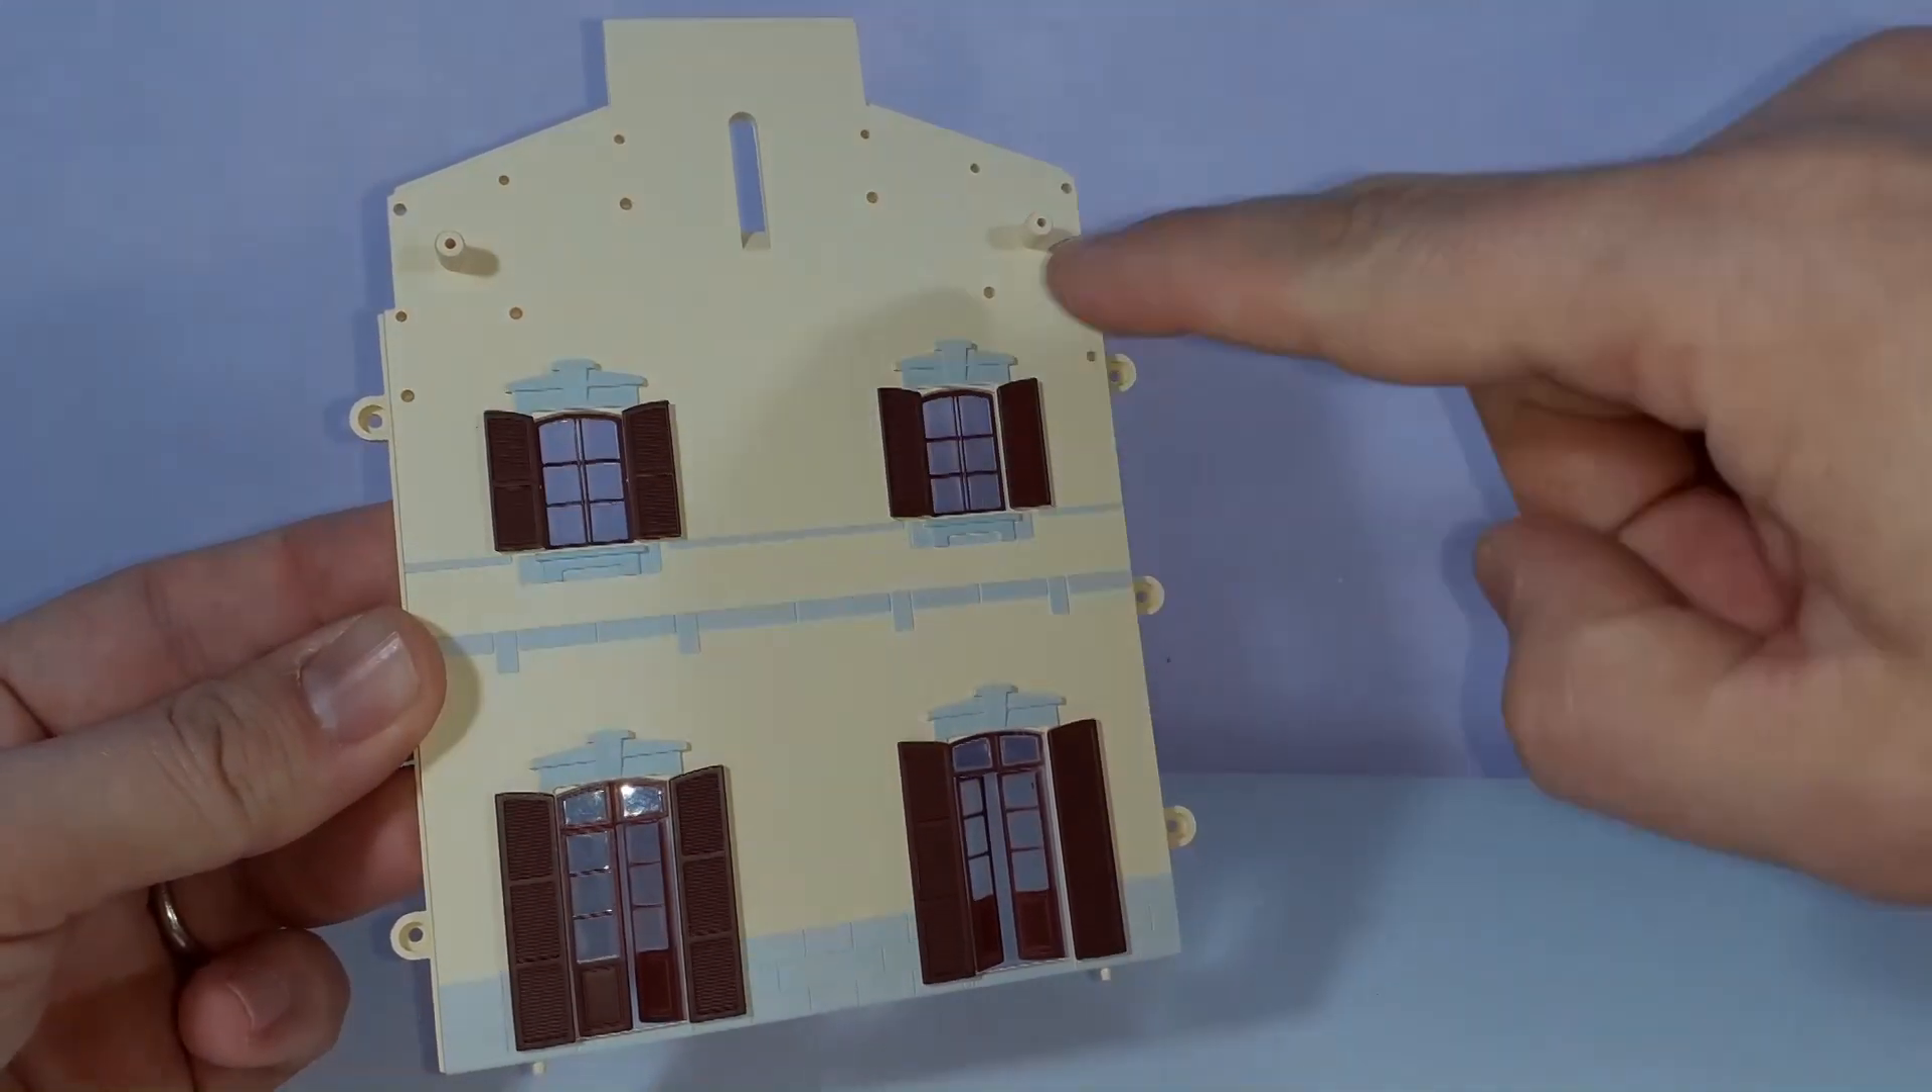Ecco come si presenta la facciata della stazione Isel dopo che abbiamo assemblato le due finestre con le persiane e le due porta finestre con le relative persiane.